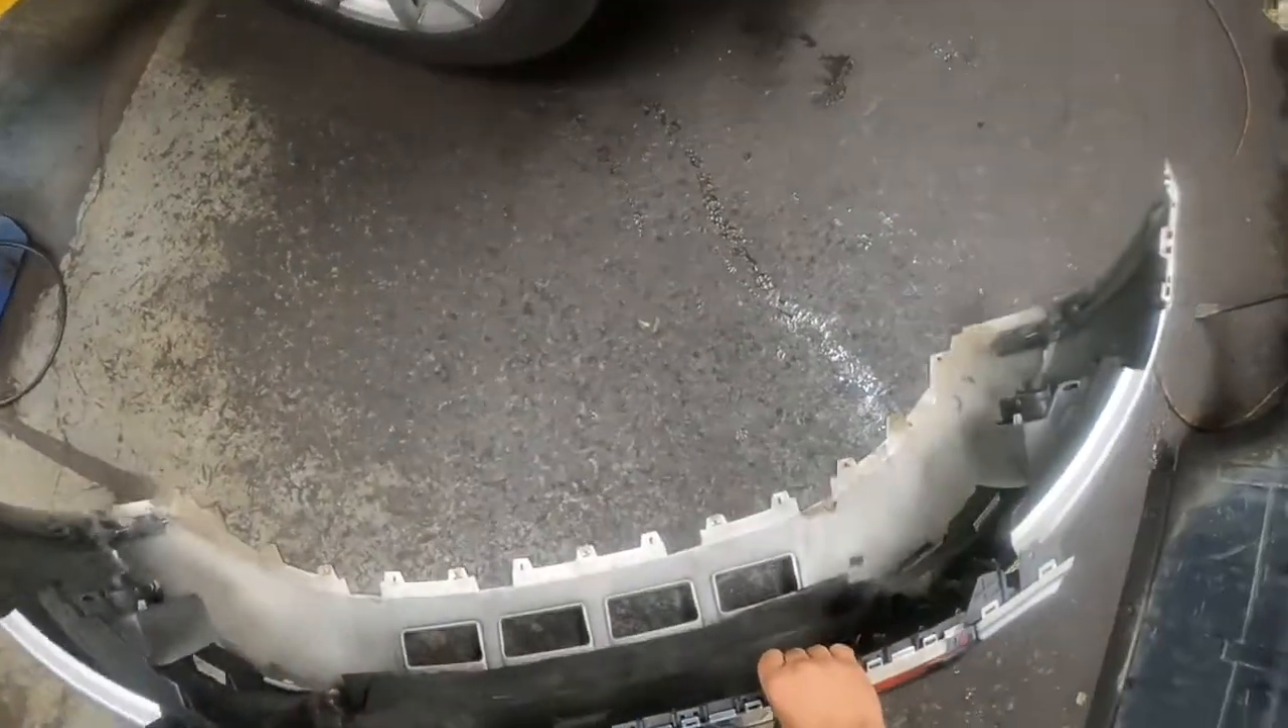And then there you have it. Bumper is removed.